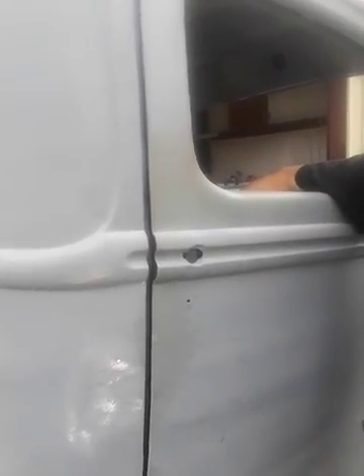I haven't put the door handles on yet but I will be doing that but here I'm just reaching inside to unlock it and I want to show you the ease of closure with this.